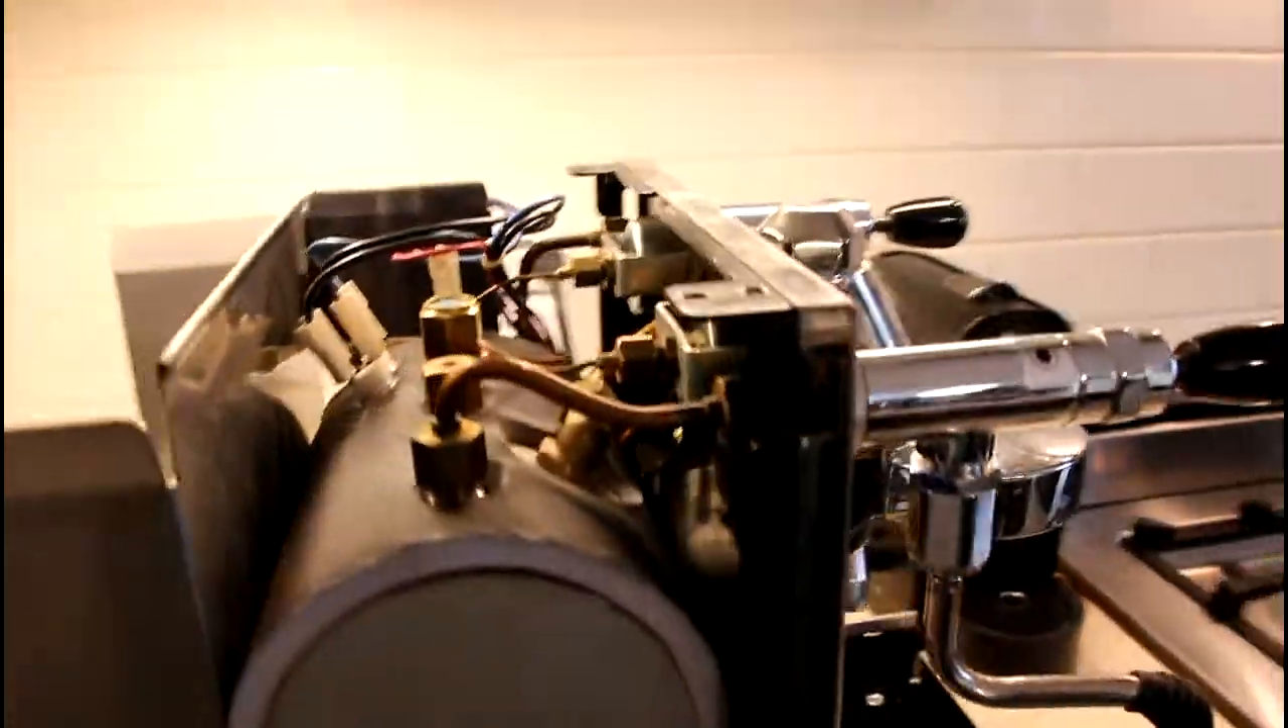I've removed the cover. Just four screws.